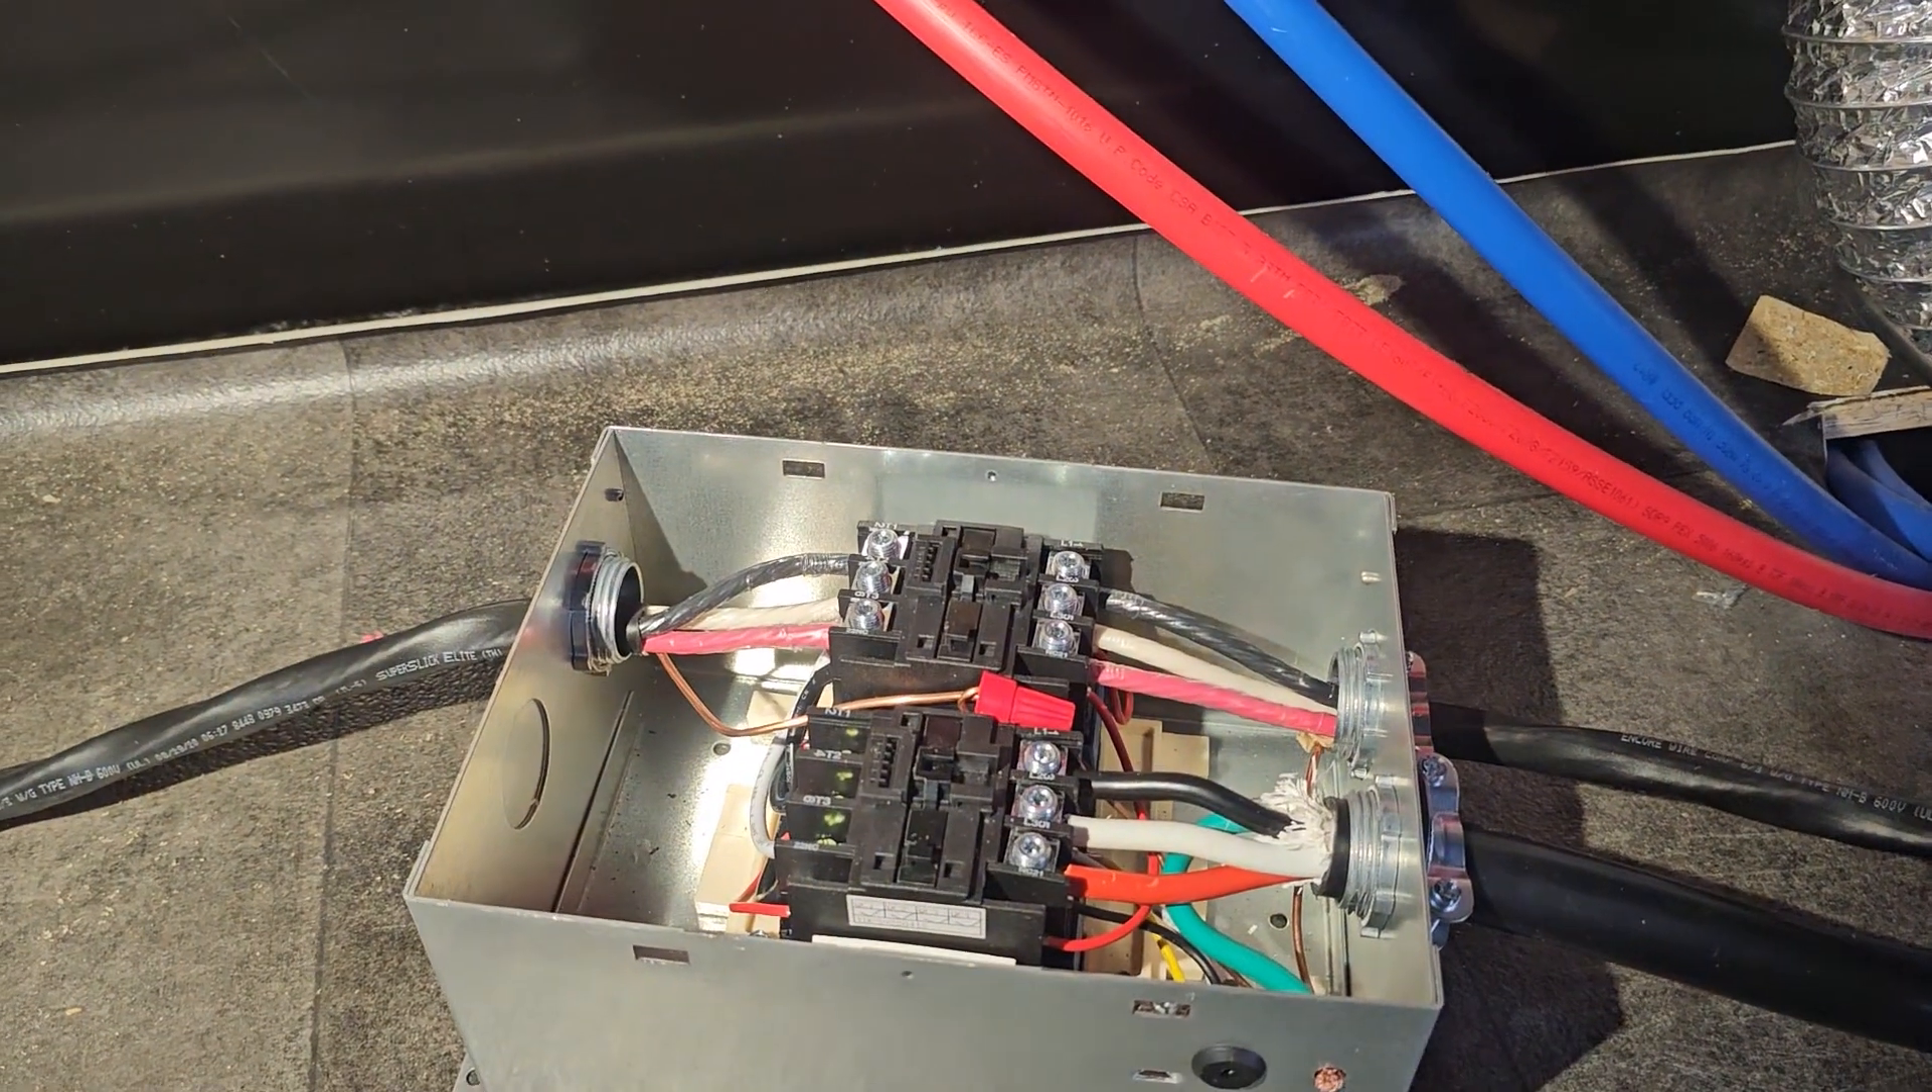So we are pretty much done here we just got to put the cover back on which is pretty easy to do.